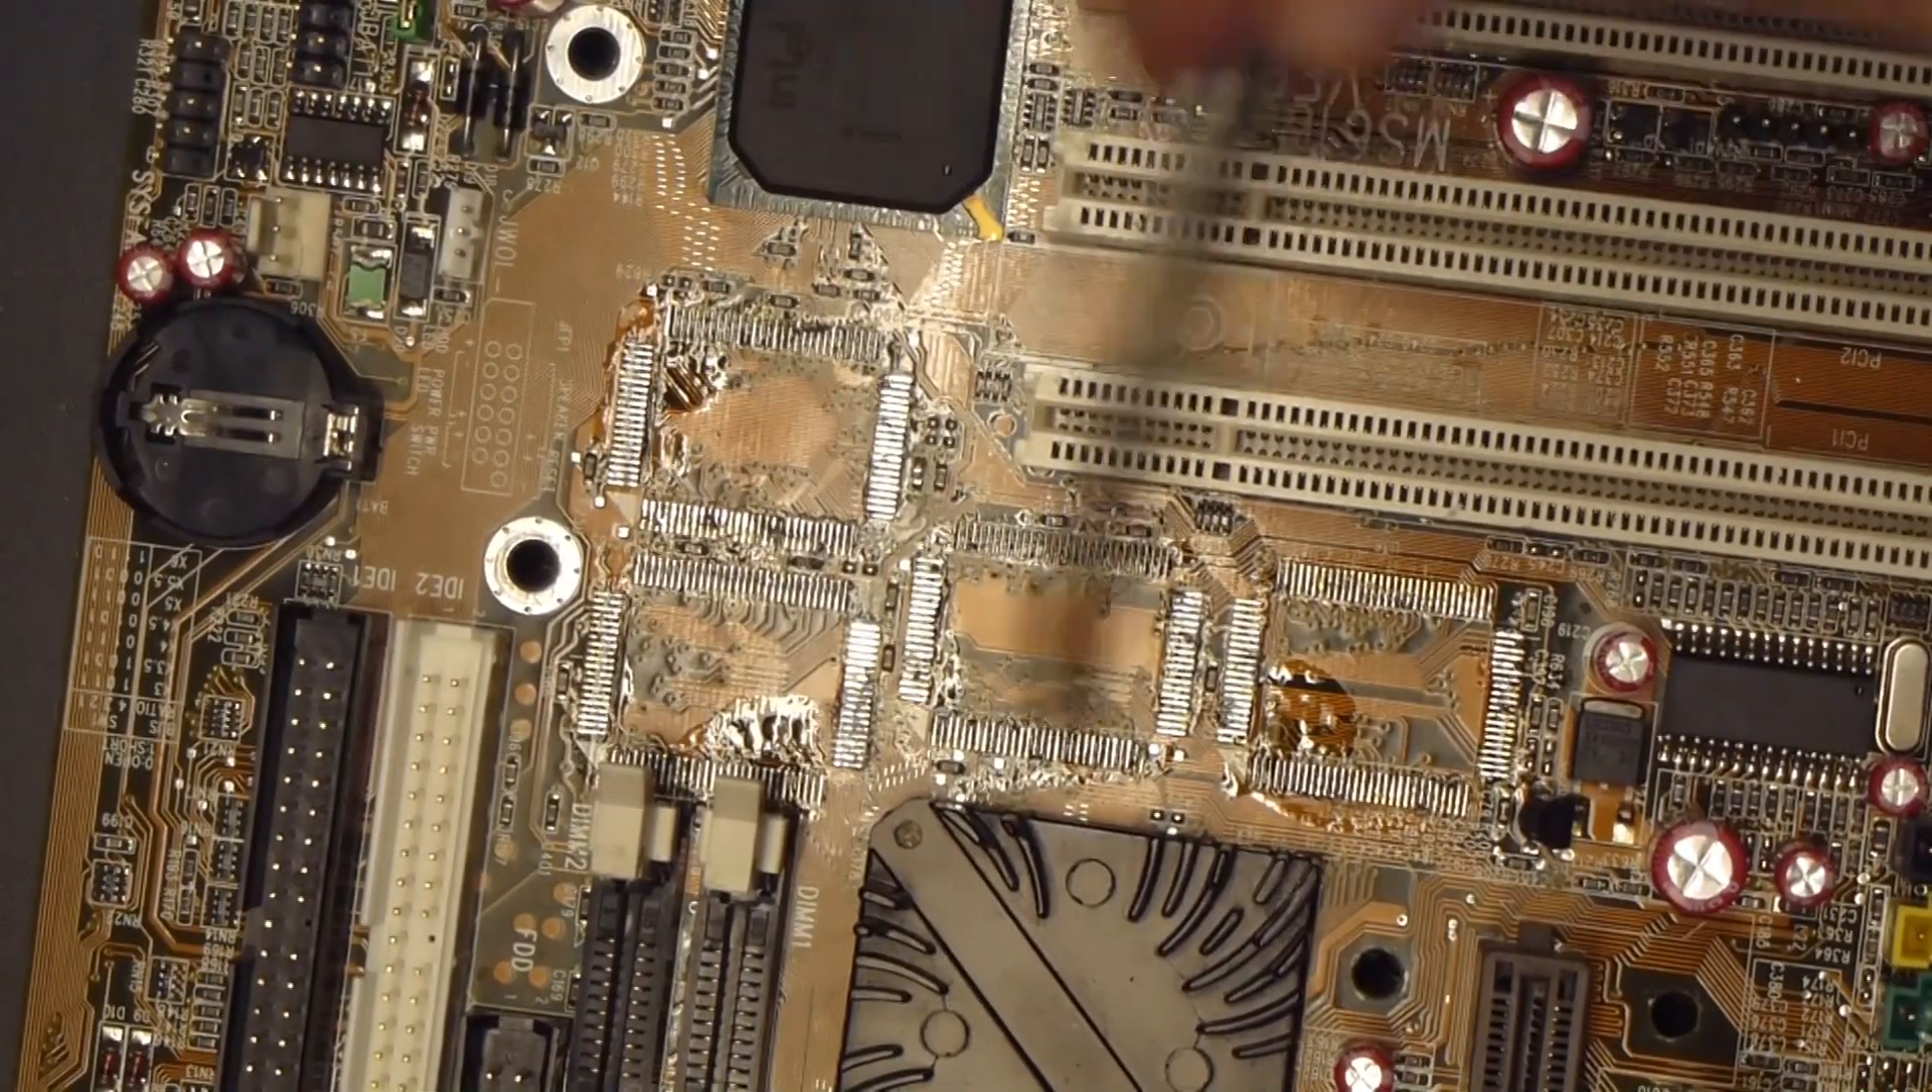We've got the four memory chips here removed.